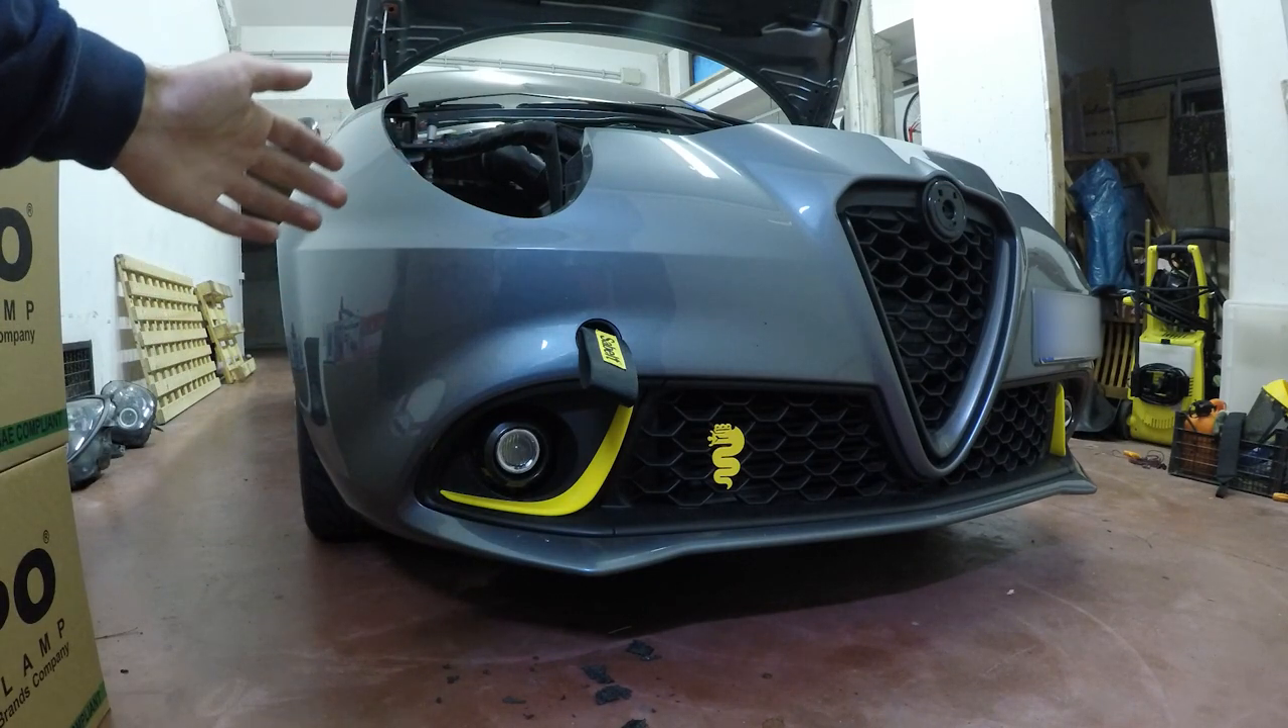Purtroppo vedete il paraurti non montato completamente in quanto mancano i fari, lo stemma.